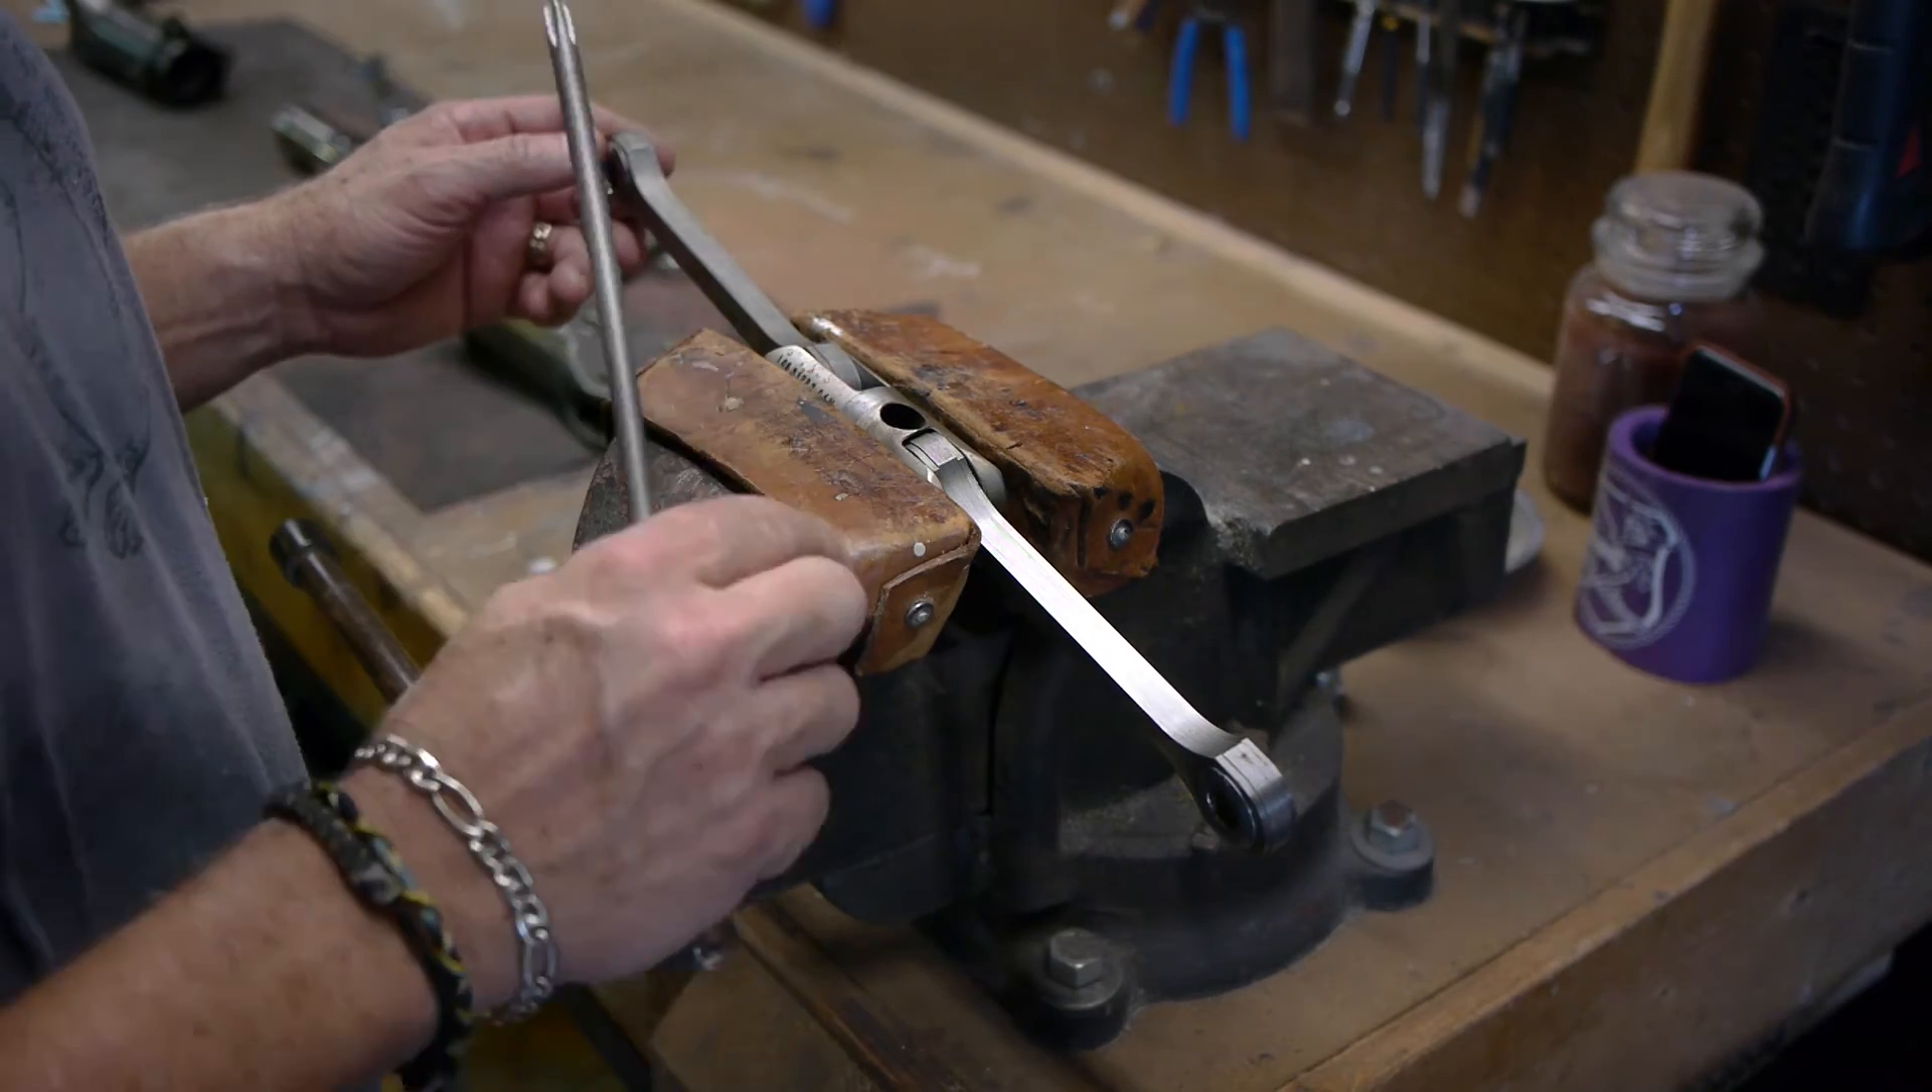So I pulled the center part of the yoke out and I've, I've clamped it in the vise here with some leather padding so it doesn't get marred up.